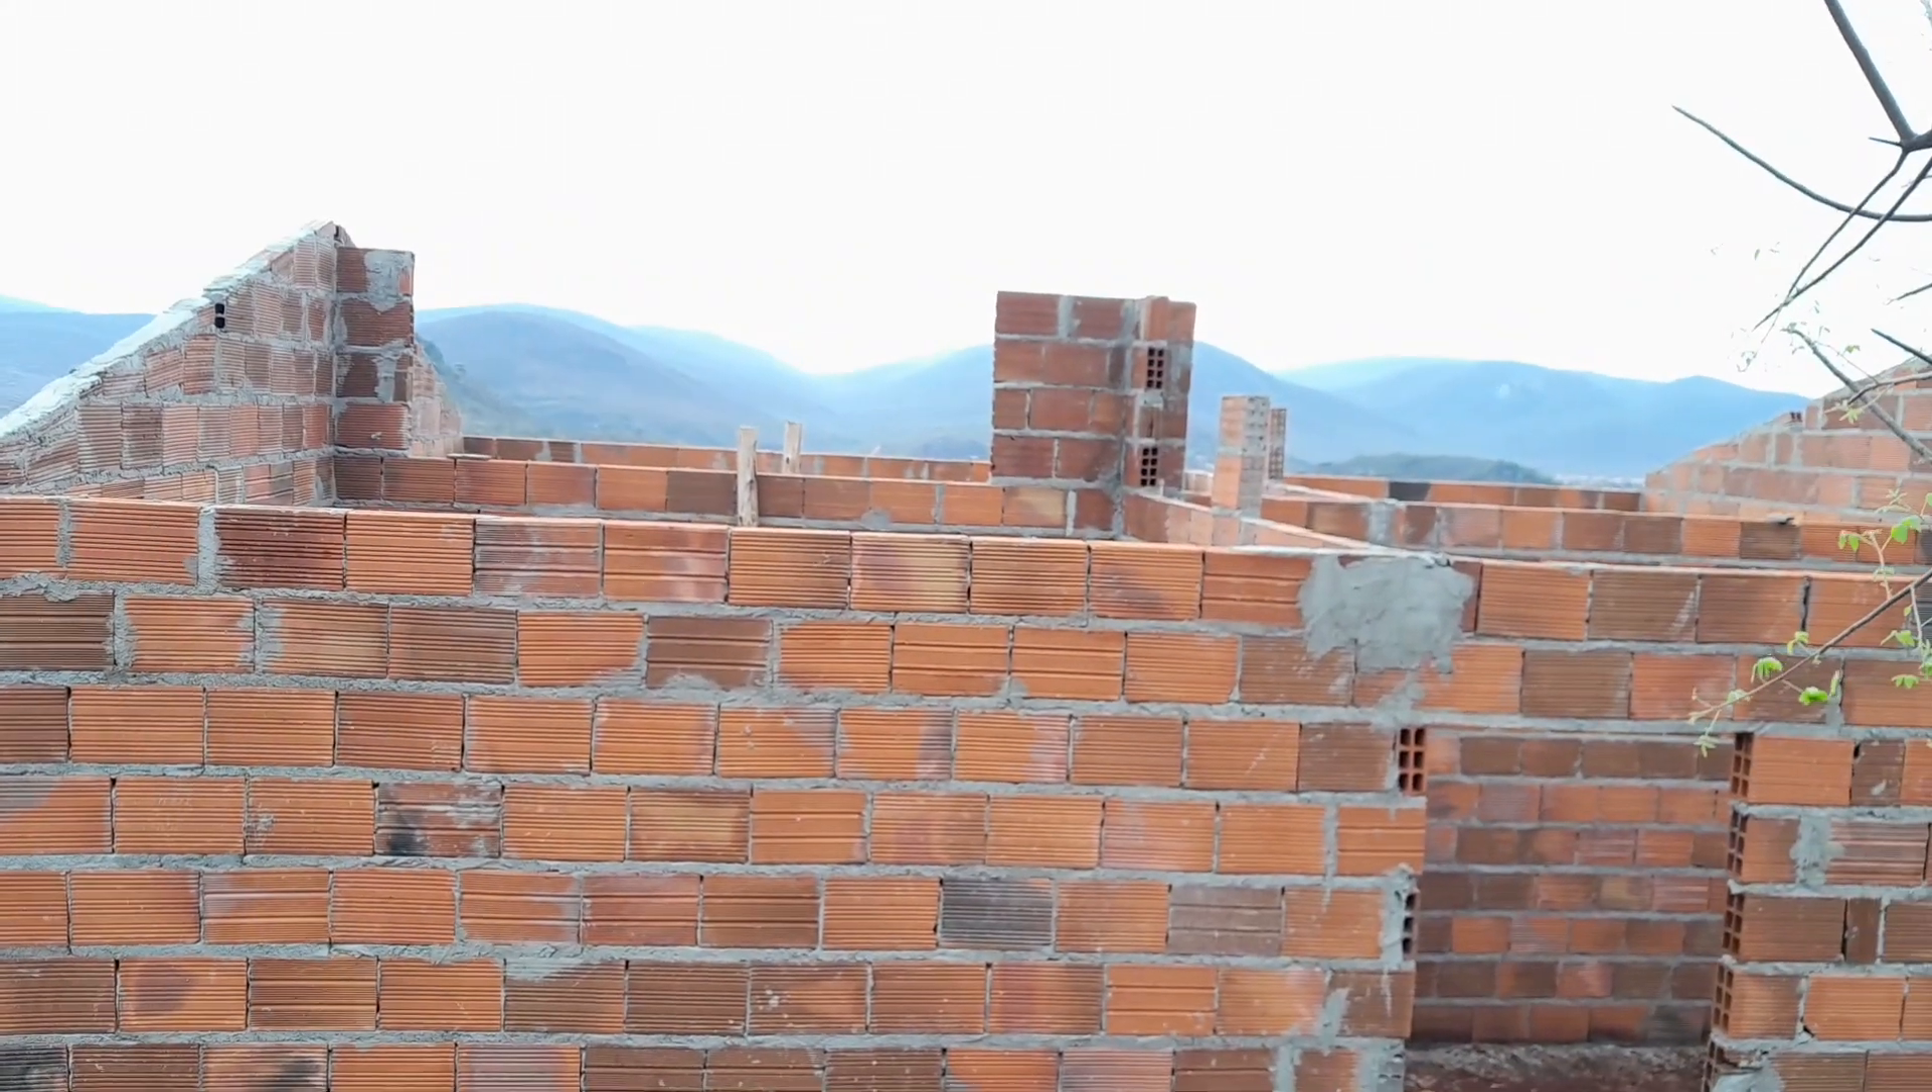Essa casa ficou grande Falta colocar o telhado O piso.